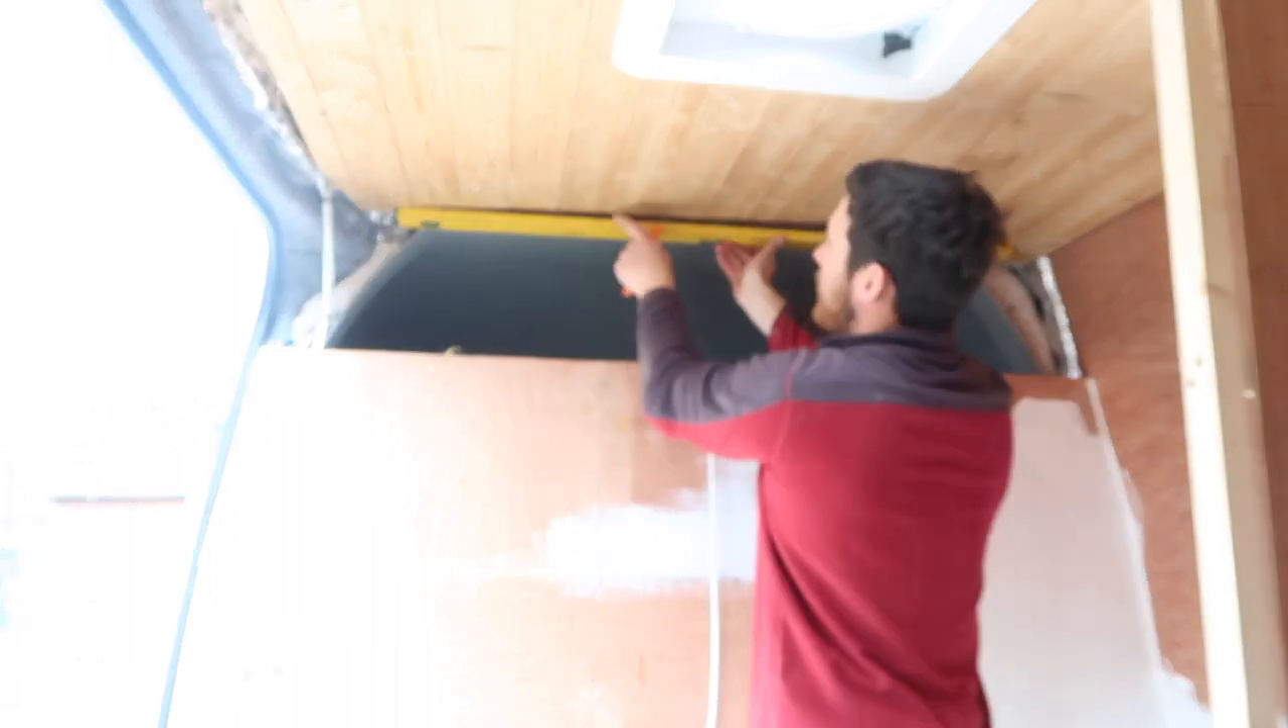As you can see i've got a gap there at the top.